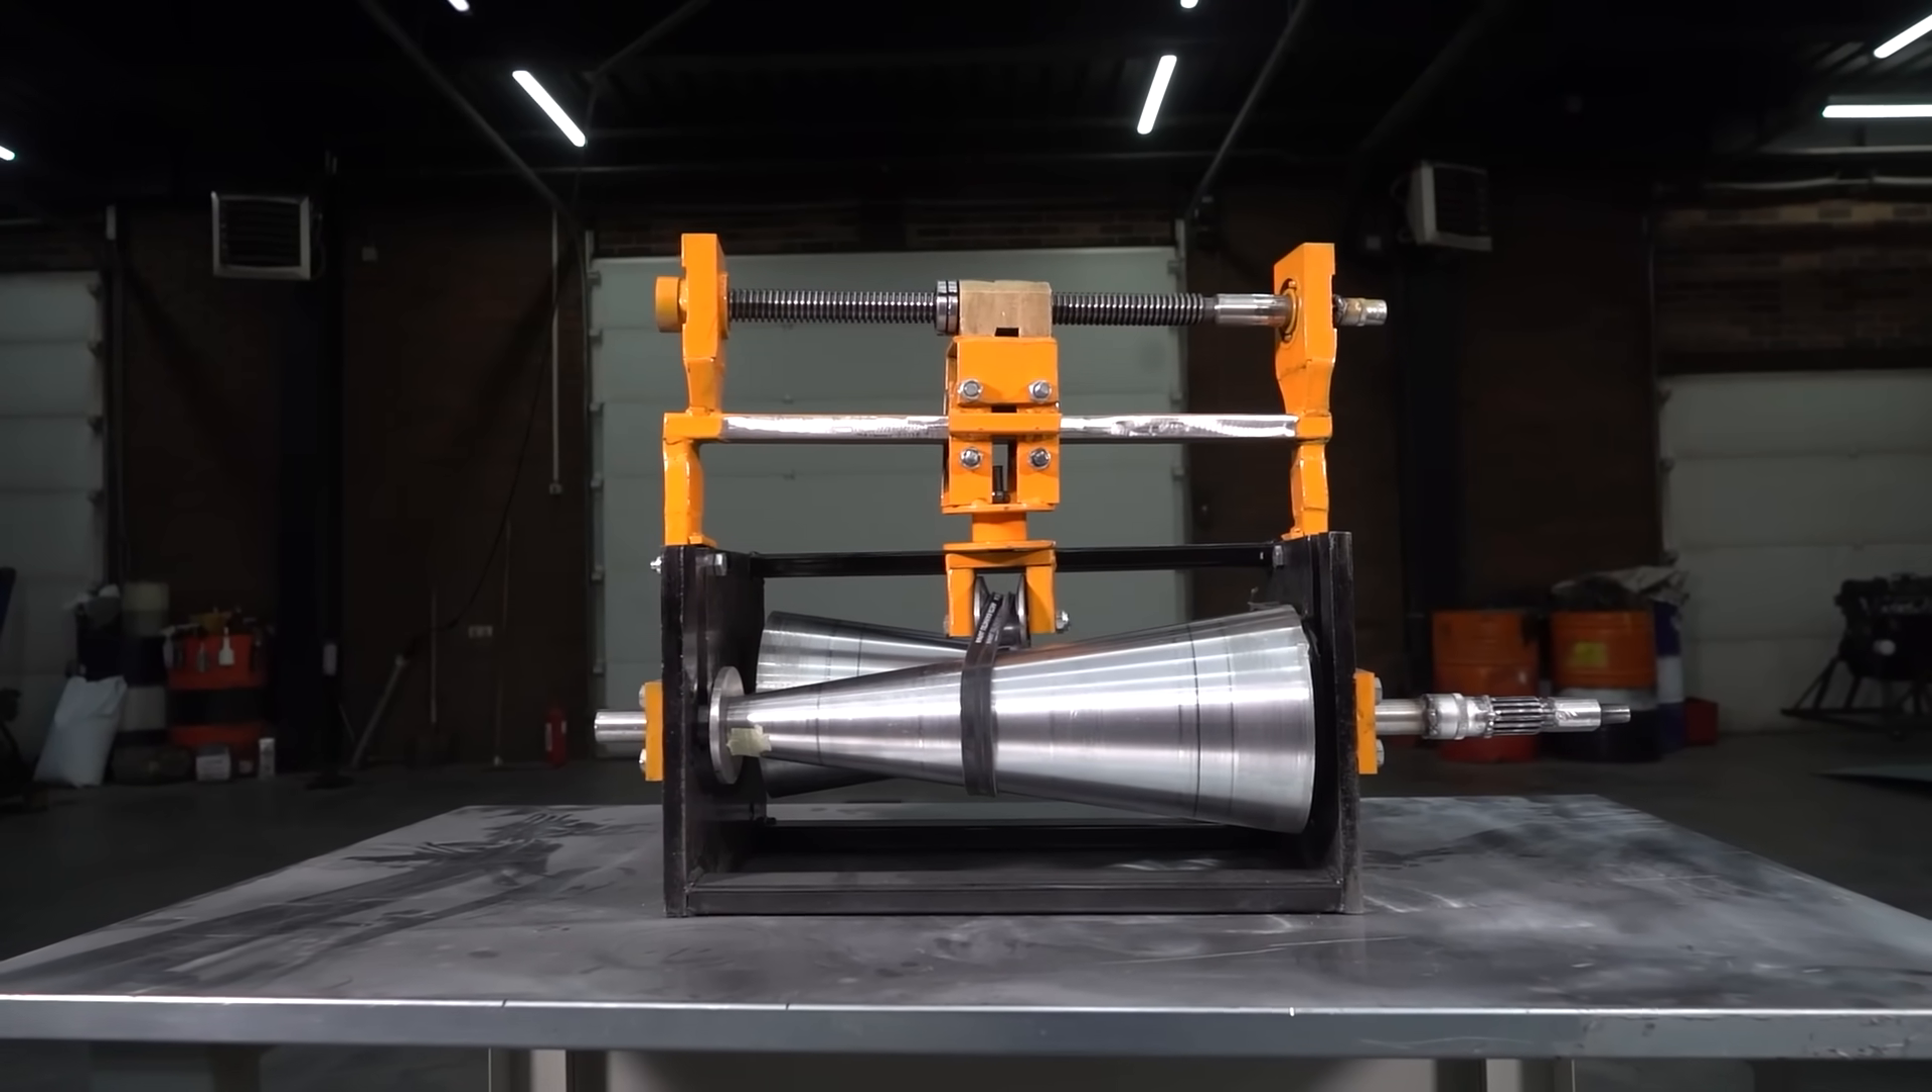And so here we have the assembled CVT.